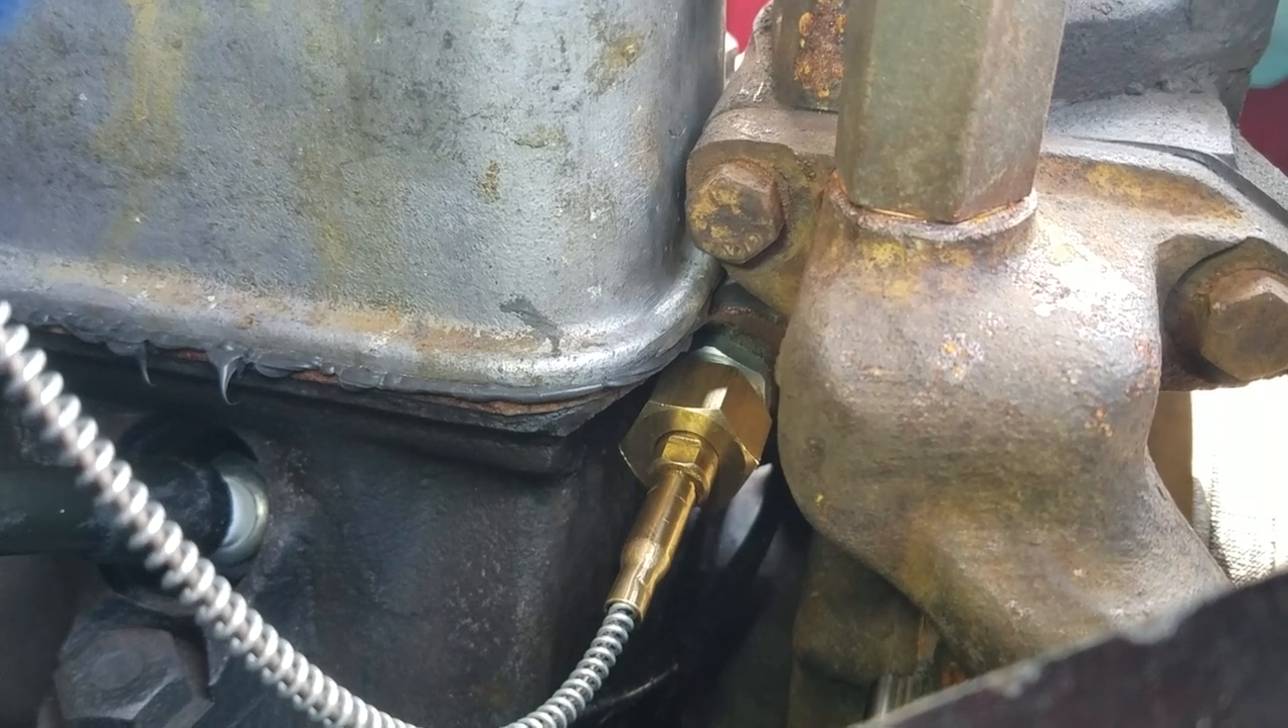So here you can see I've put the water temperature sensor into the engine block and that takes a 5 eighths UNF adapter attached to the brass bolt.